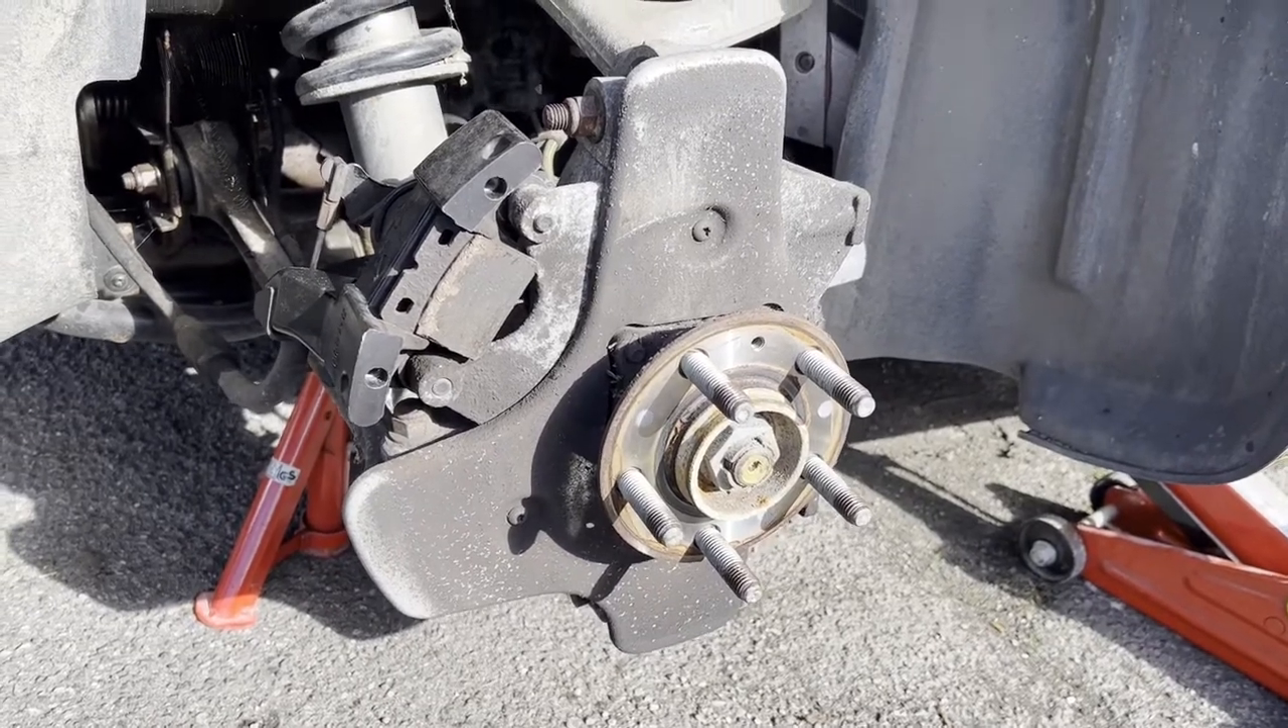Now we have the old disc off and we should be able to move the pad out of the way.